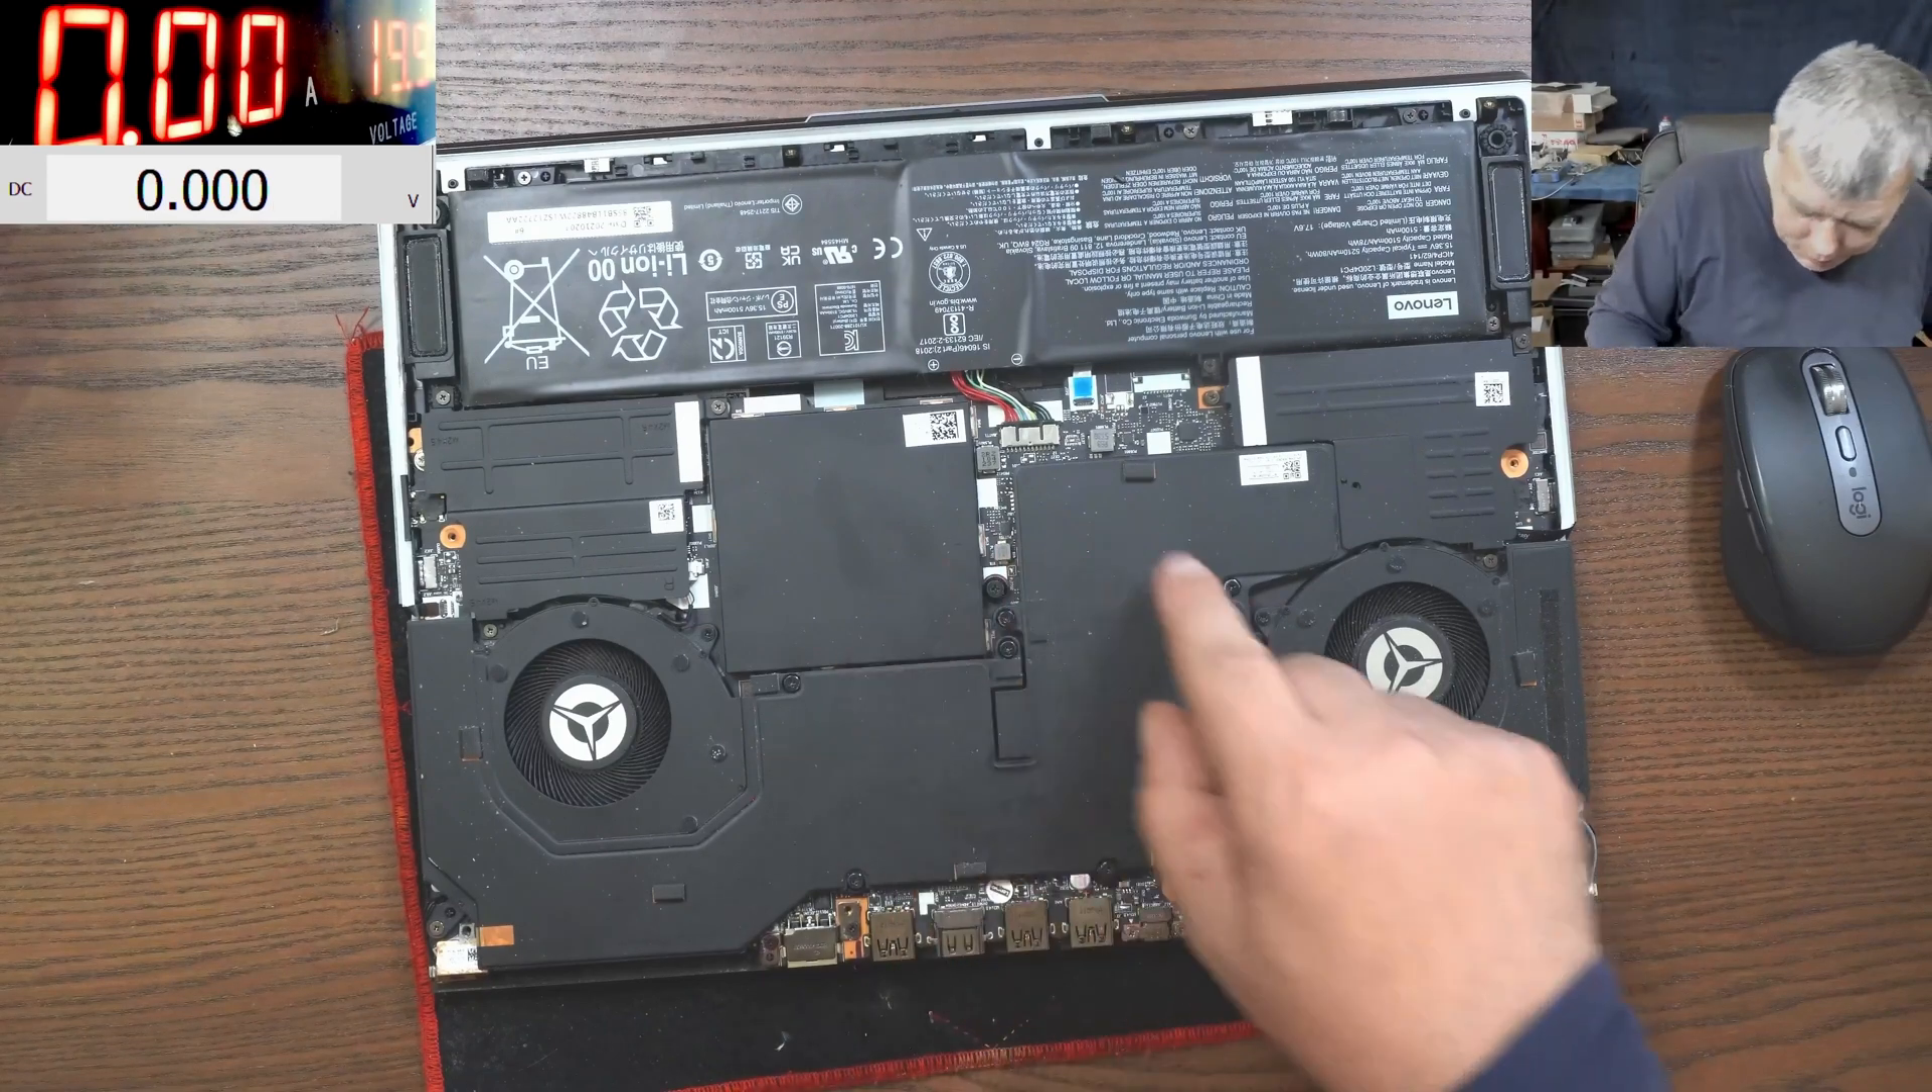Okay, so the back cover is removed.